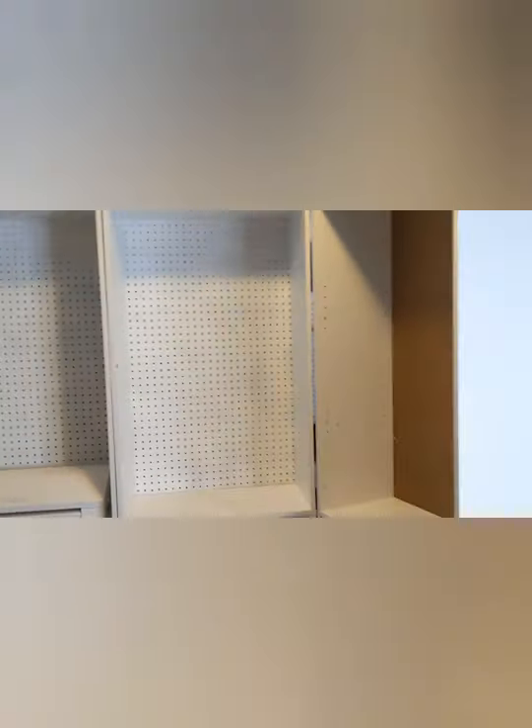And I still need to put all the shelves and the organizing stuff in.